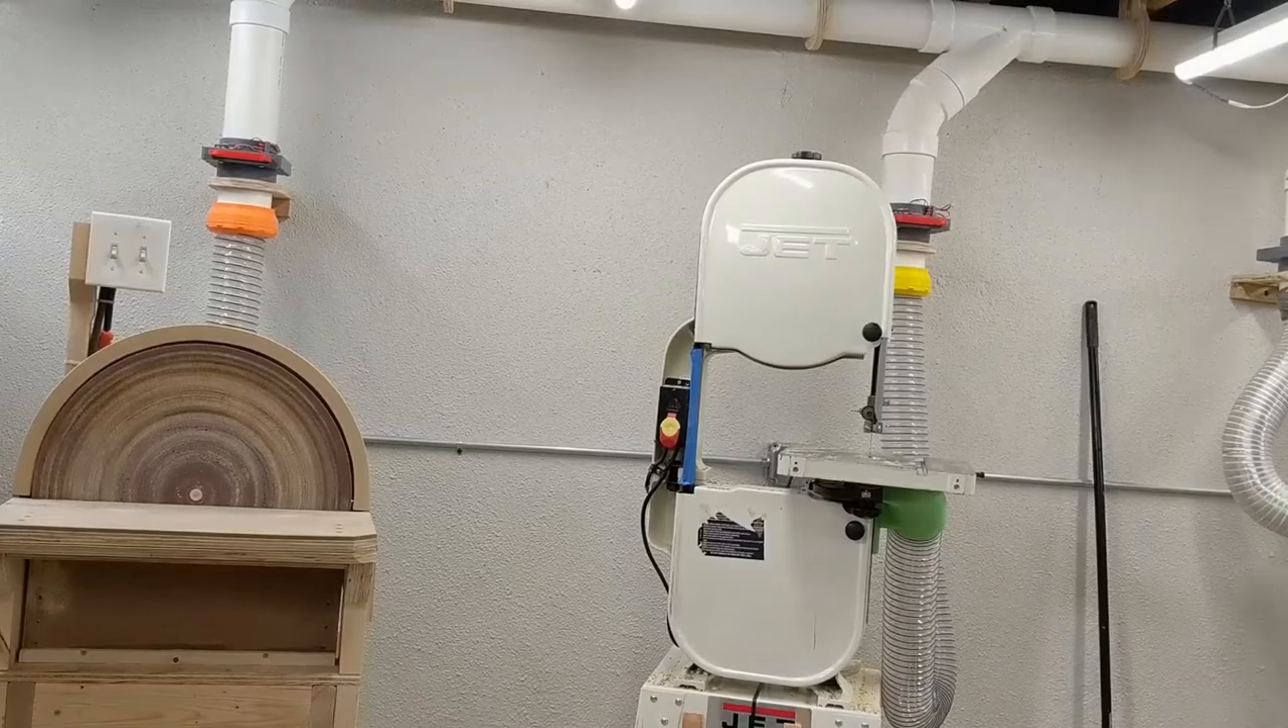The disc sander and the bandsaw have their permanent hookups mostly built.